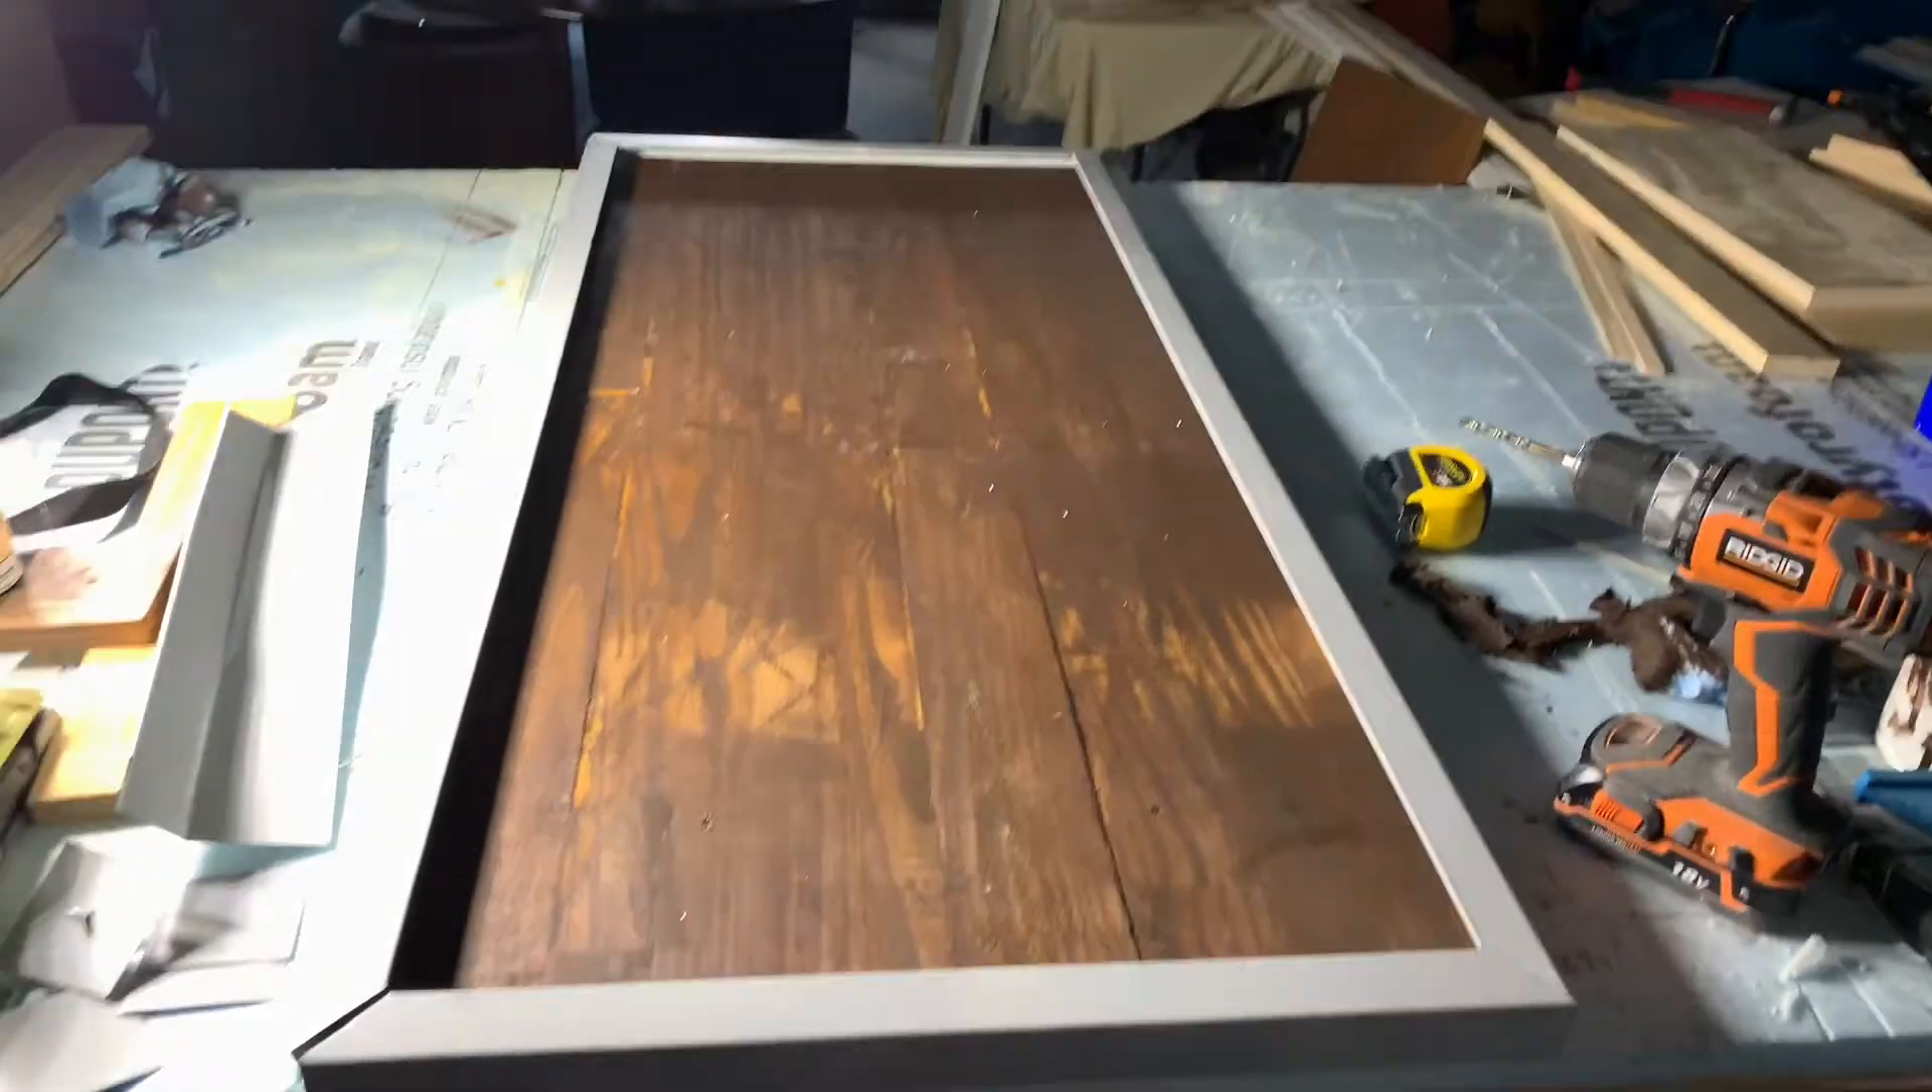Okay so we got the outer trim on and everything's looking great.